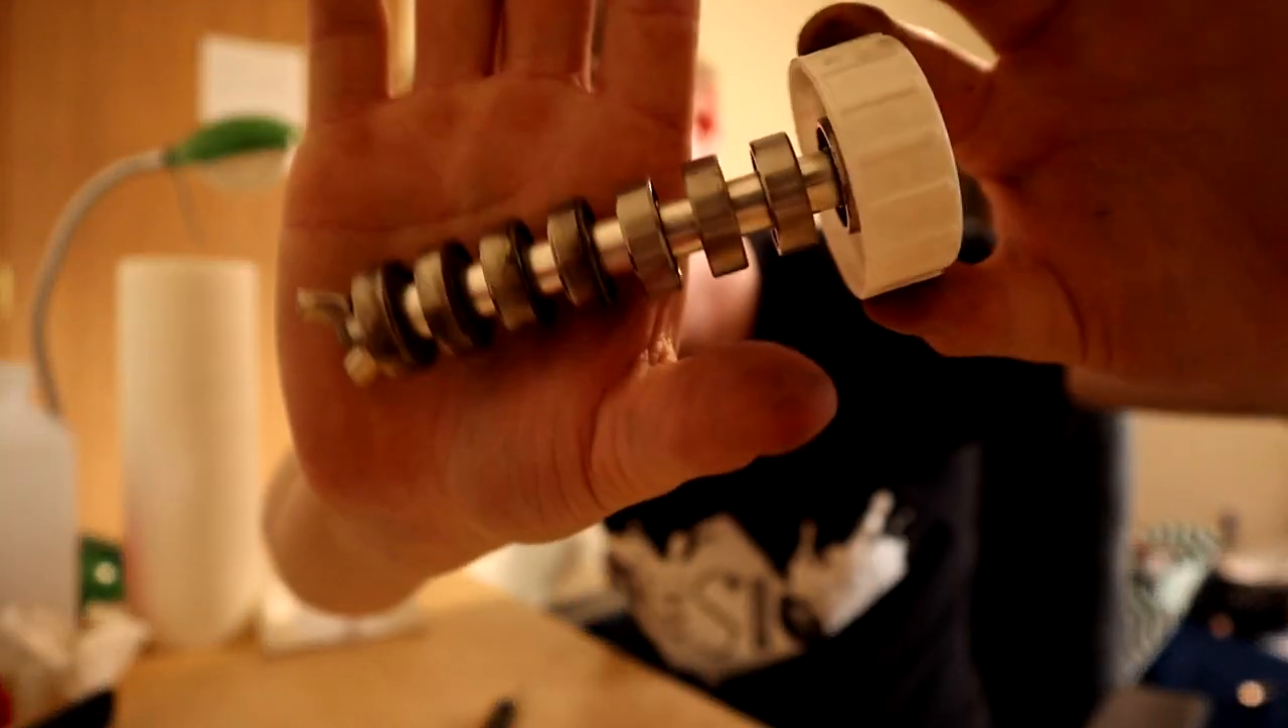Screw it back on so it's nice and tight, and now you have all of your bearings lined up just like this on the cap.